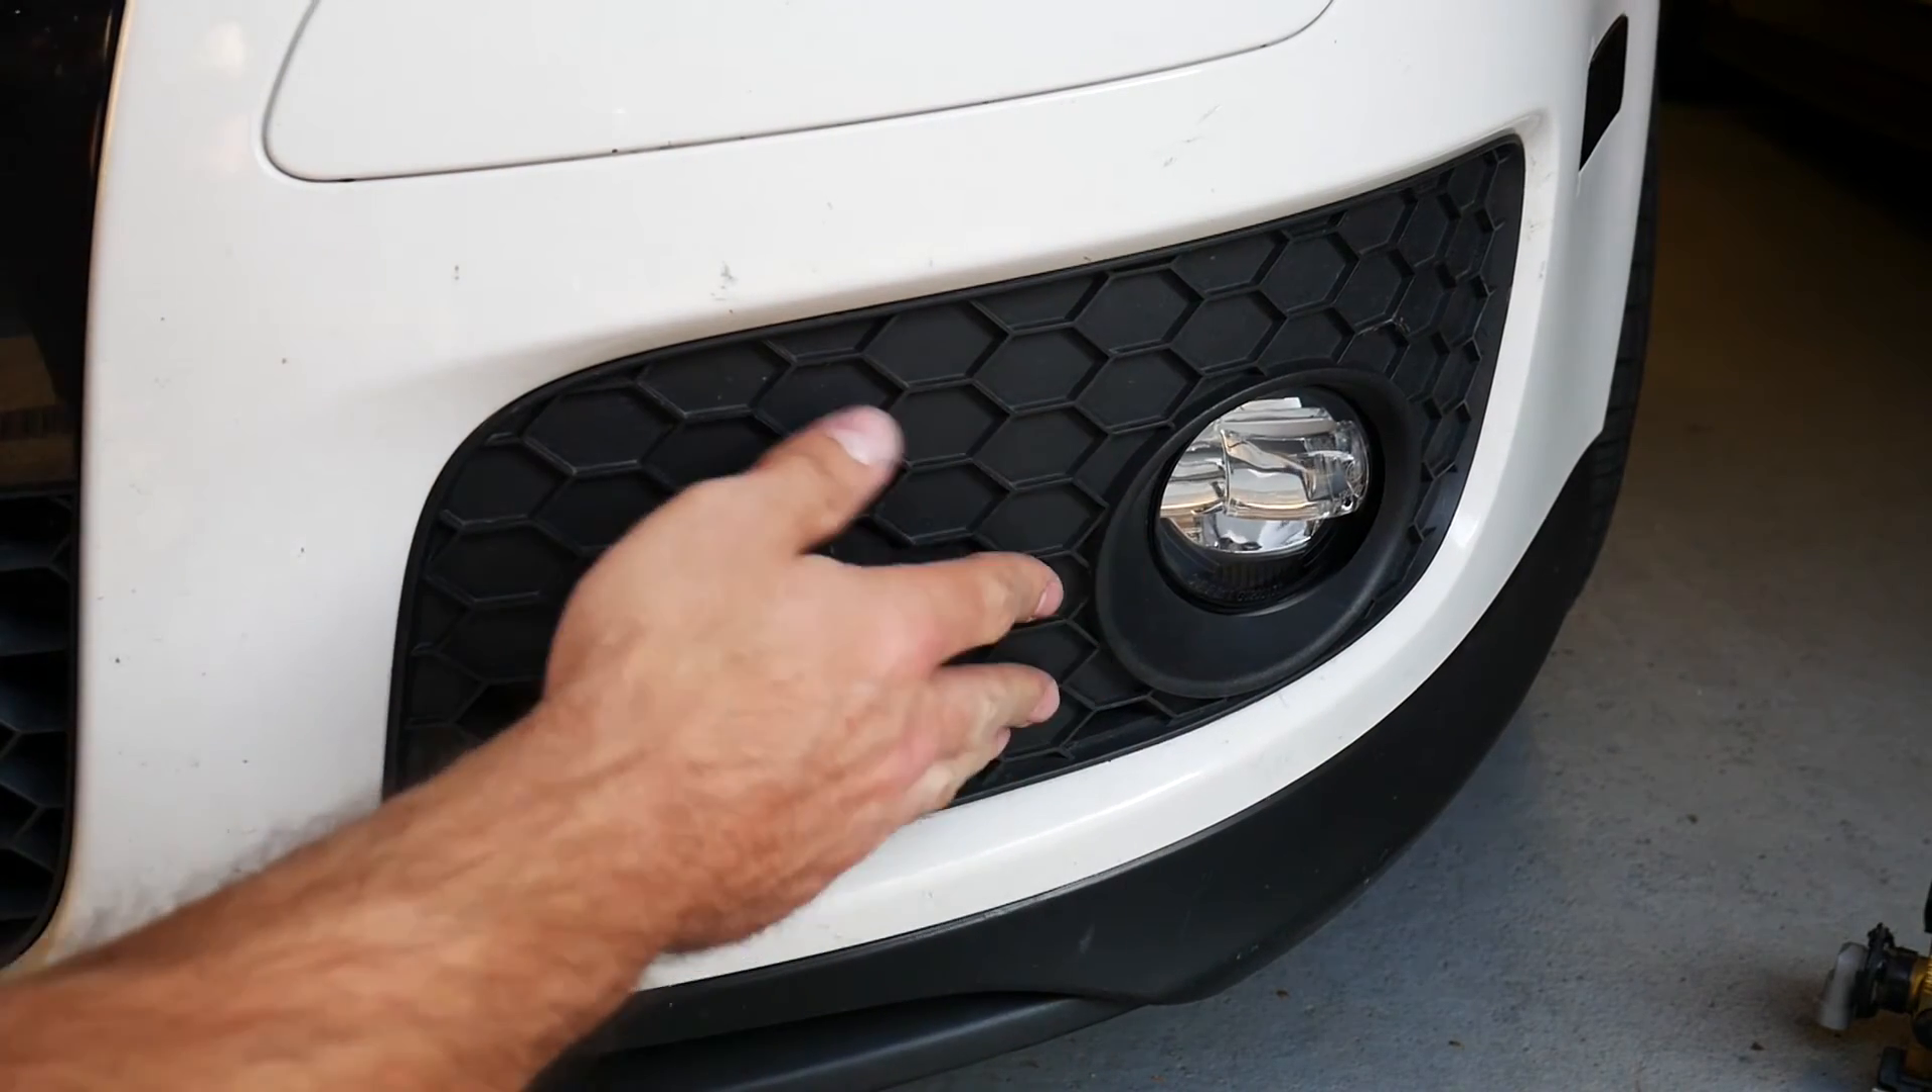Grills back installed and you're ready to test out your fog light.